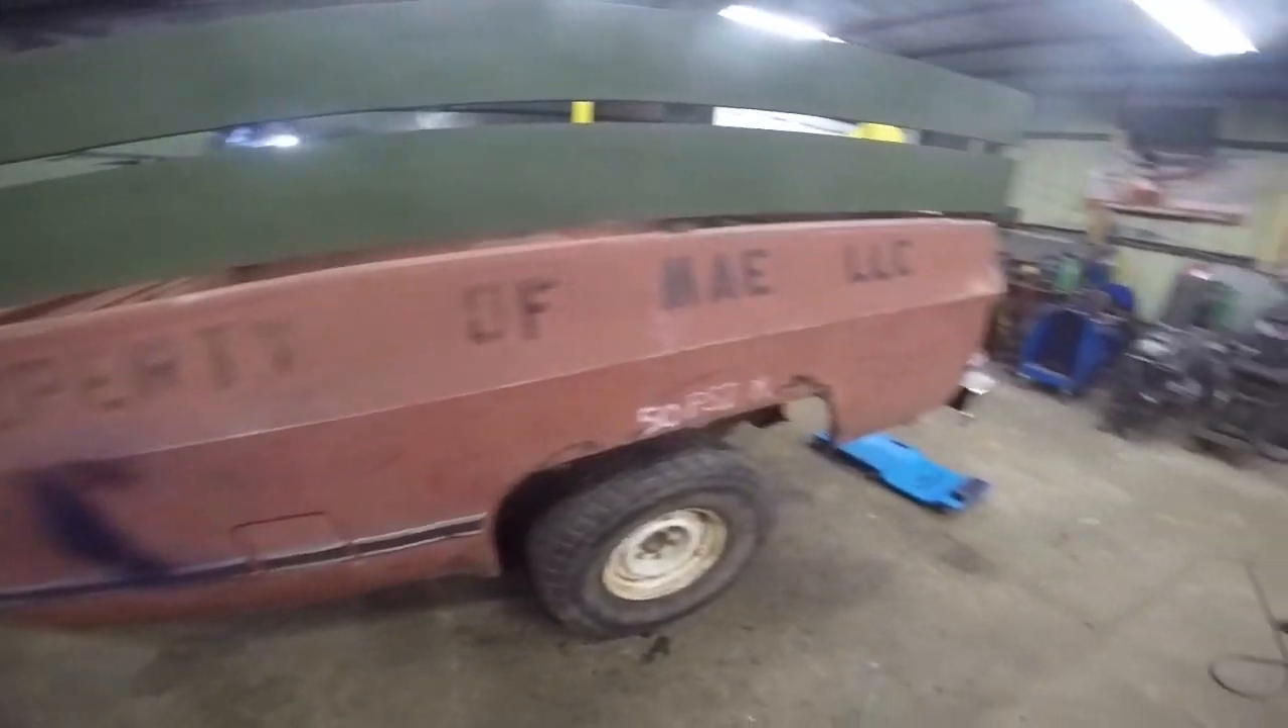All right, so we got the wheels on I think we're finally done with this thing for now.